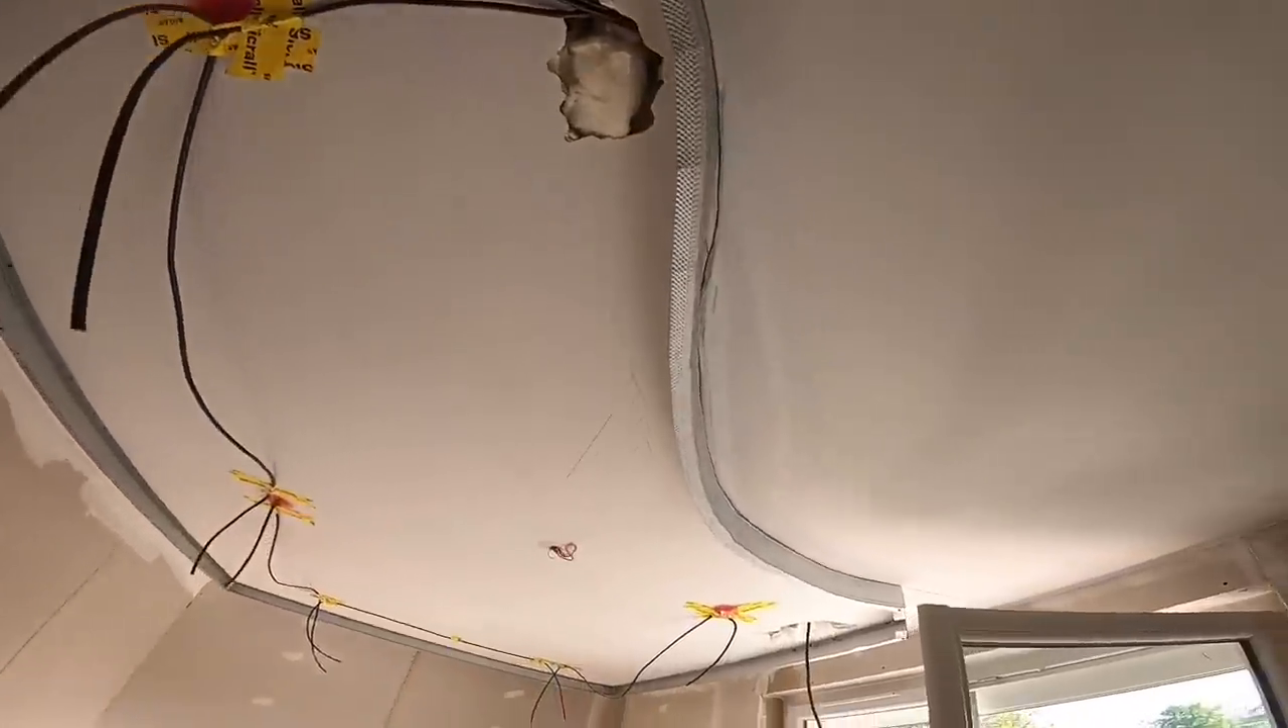Le rail pour l'arrondi est mis en place.